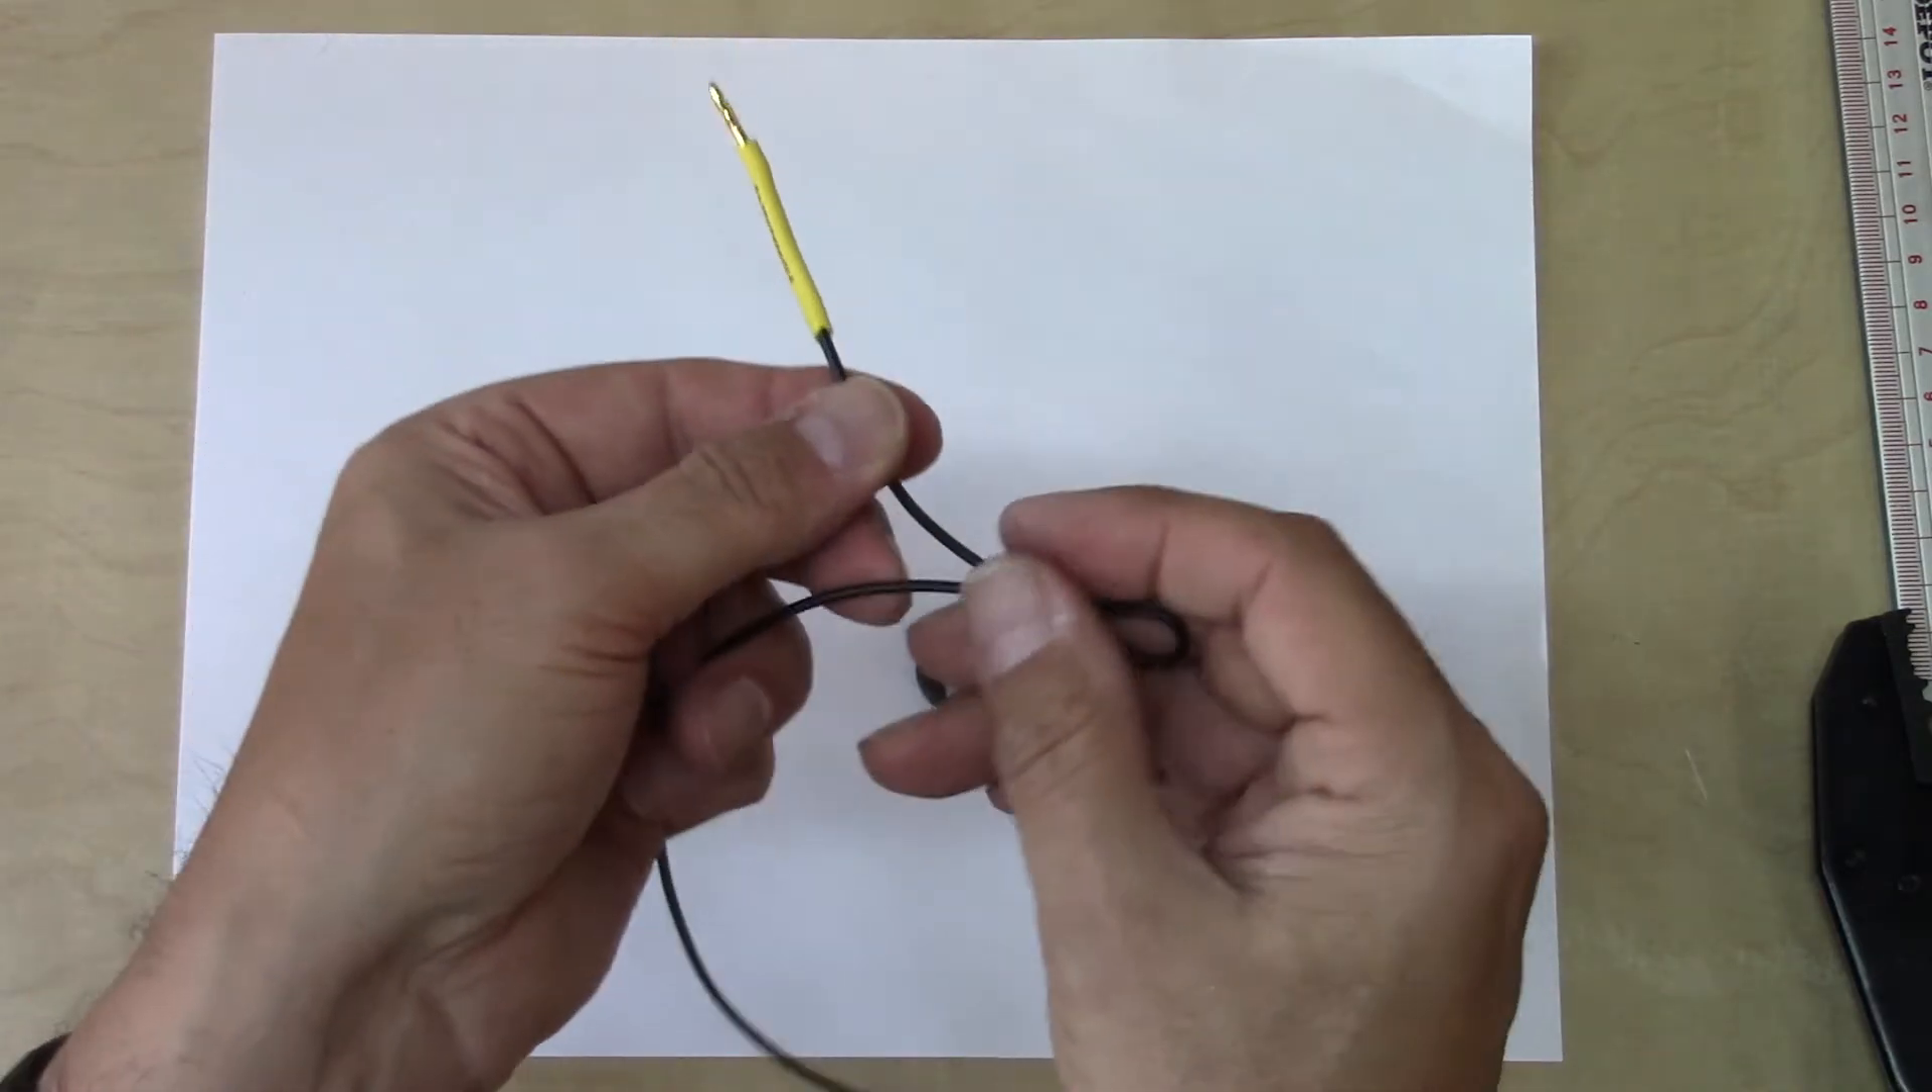When we're done, we have a nice heat shrink wrapped around our banana connector and our link.